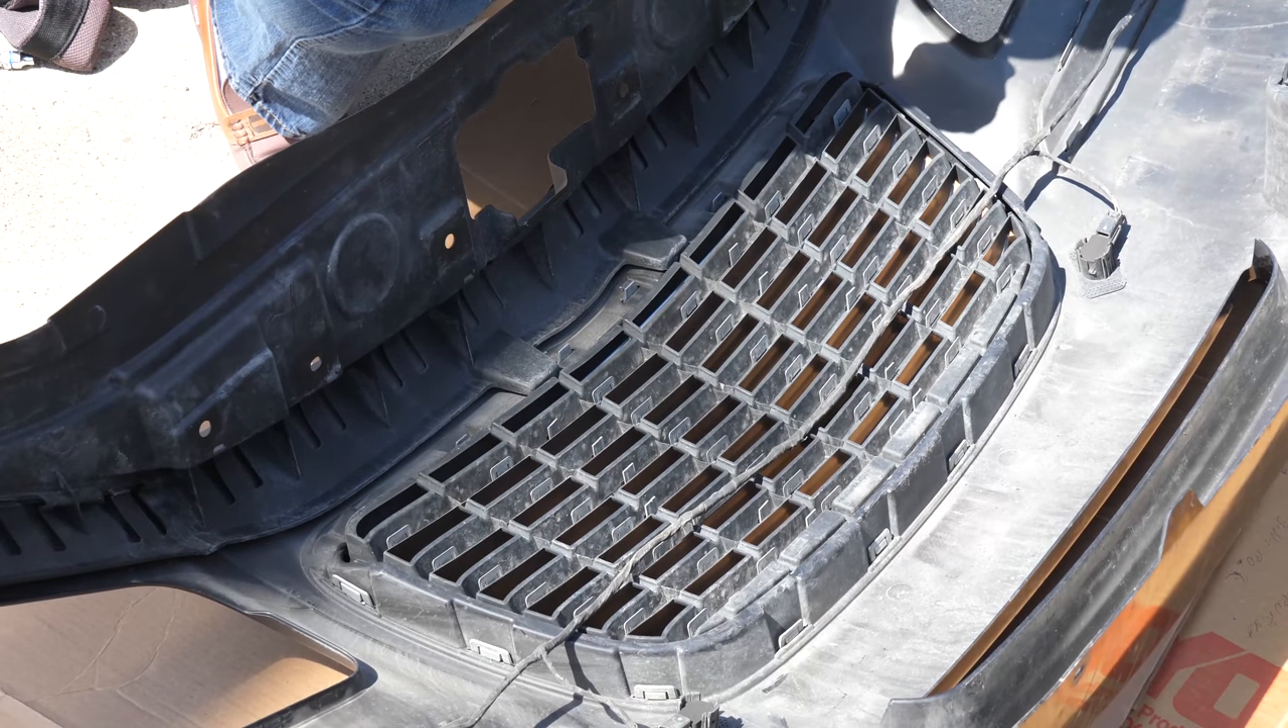Now we have the full grill exposed.